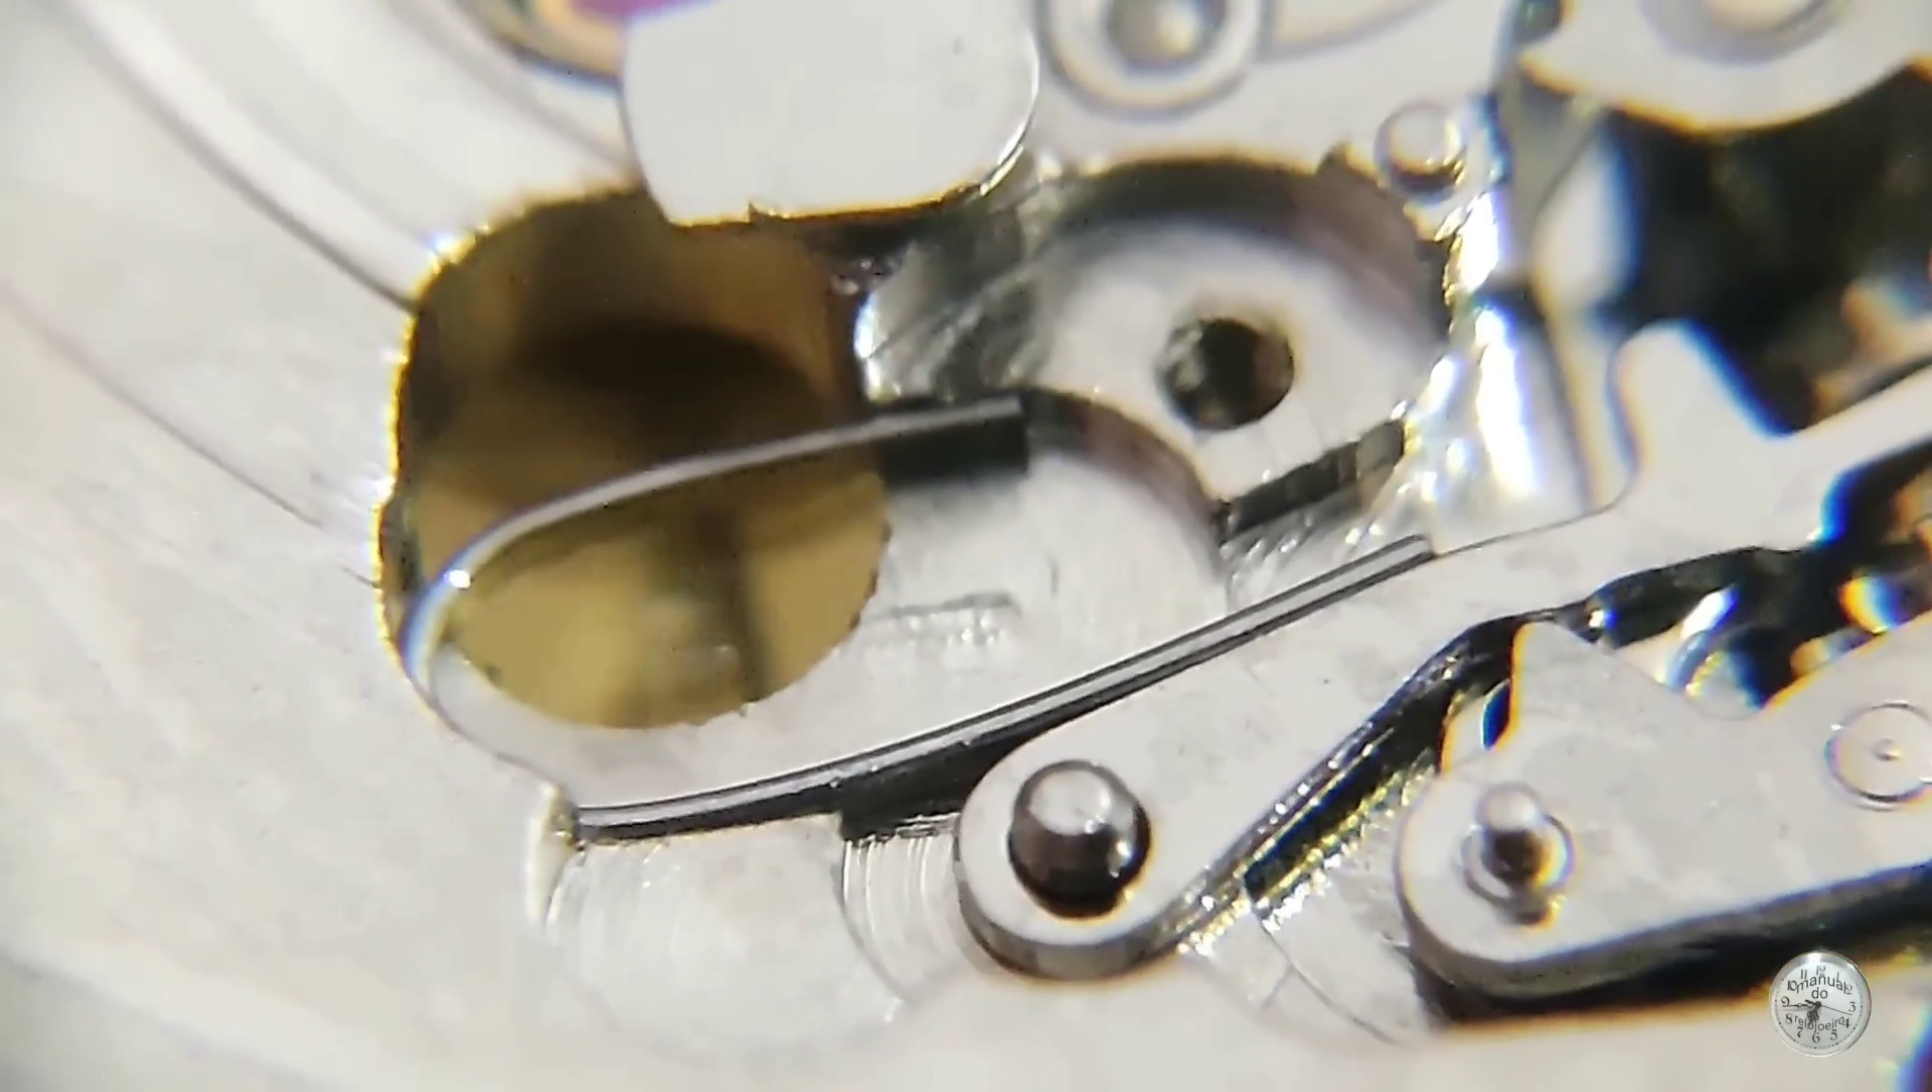Aqui está a mola já colocada.